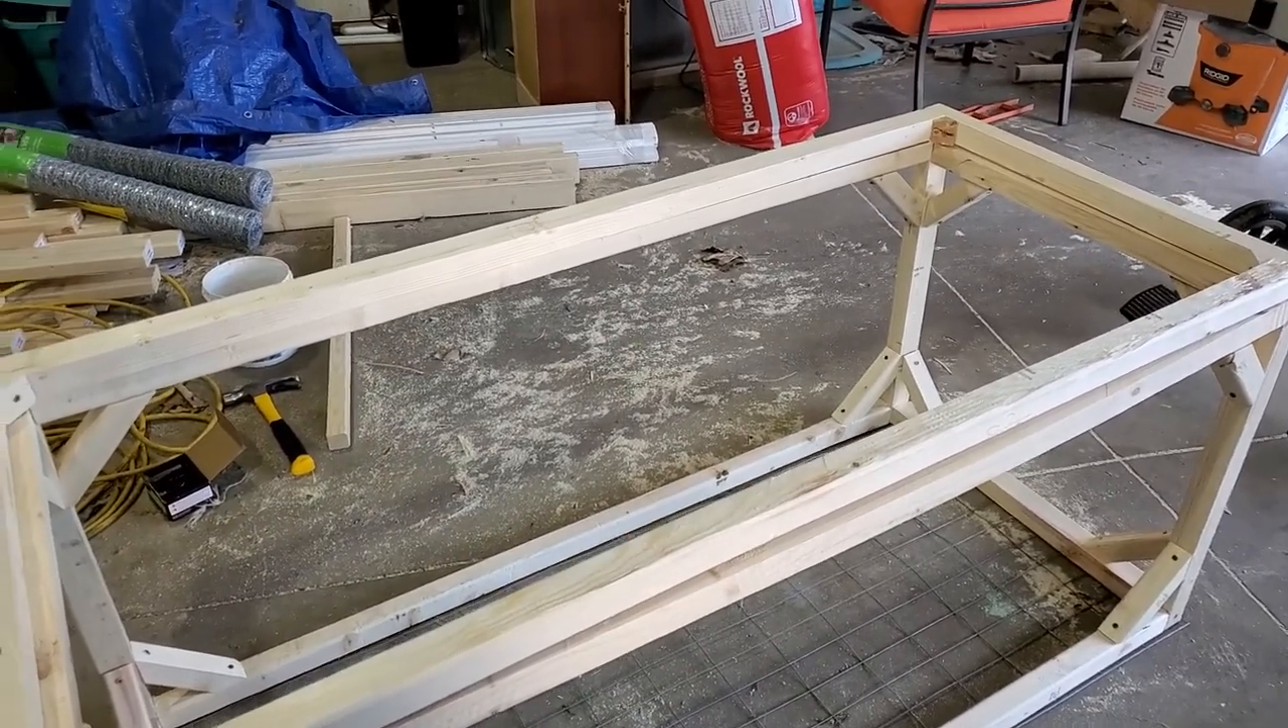Okay, I think I'm gonna have to call it quits for now because I'd like the next step to be putting on the roof, um, before I put on the sides.